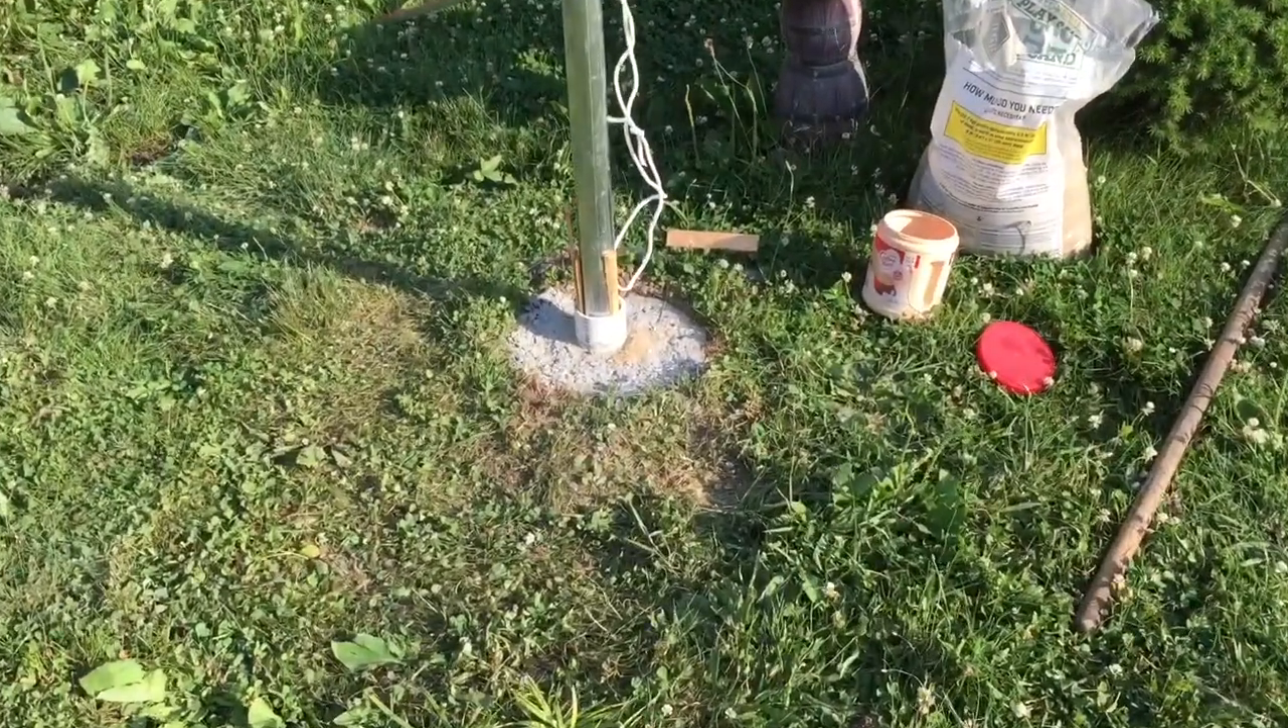We put the initial pole in, looking good.